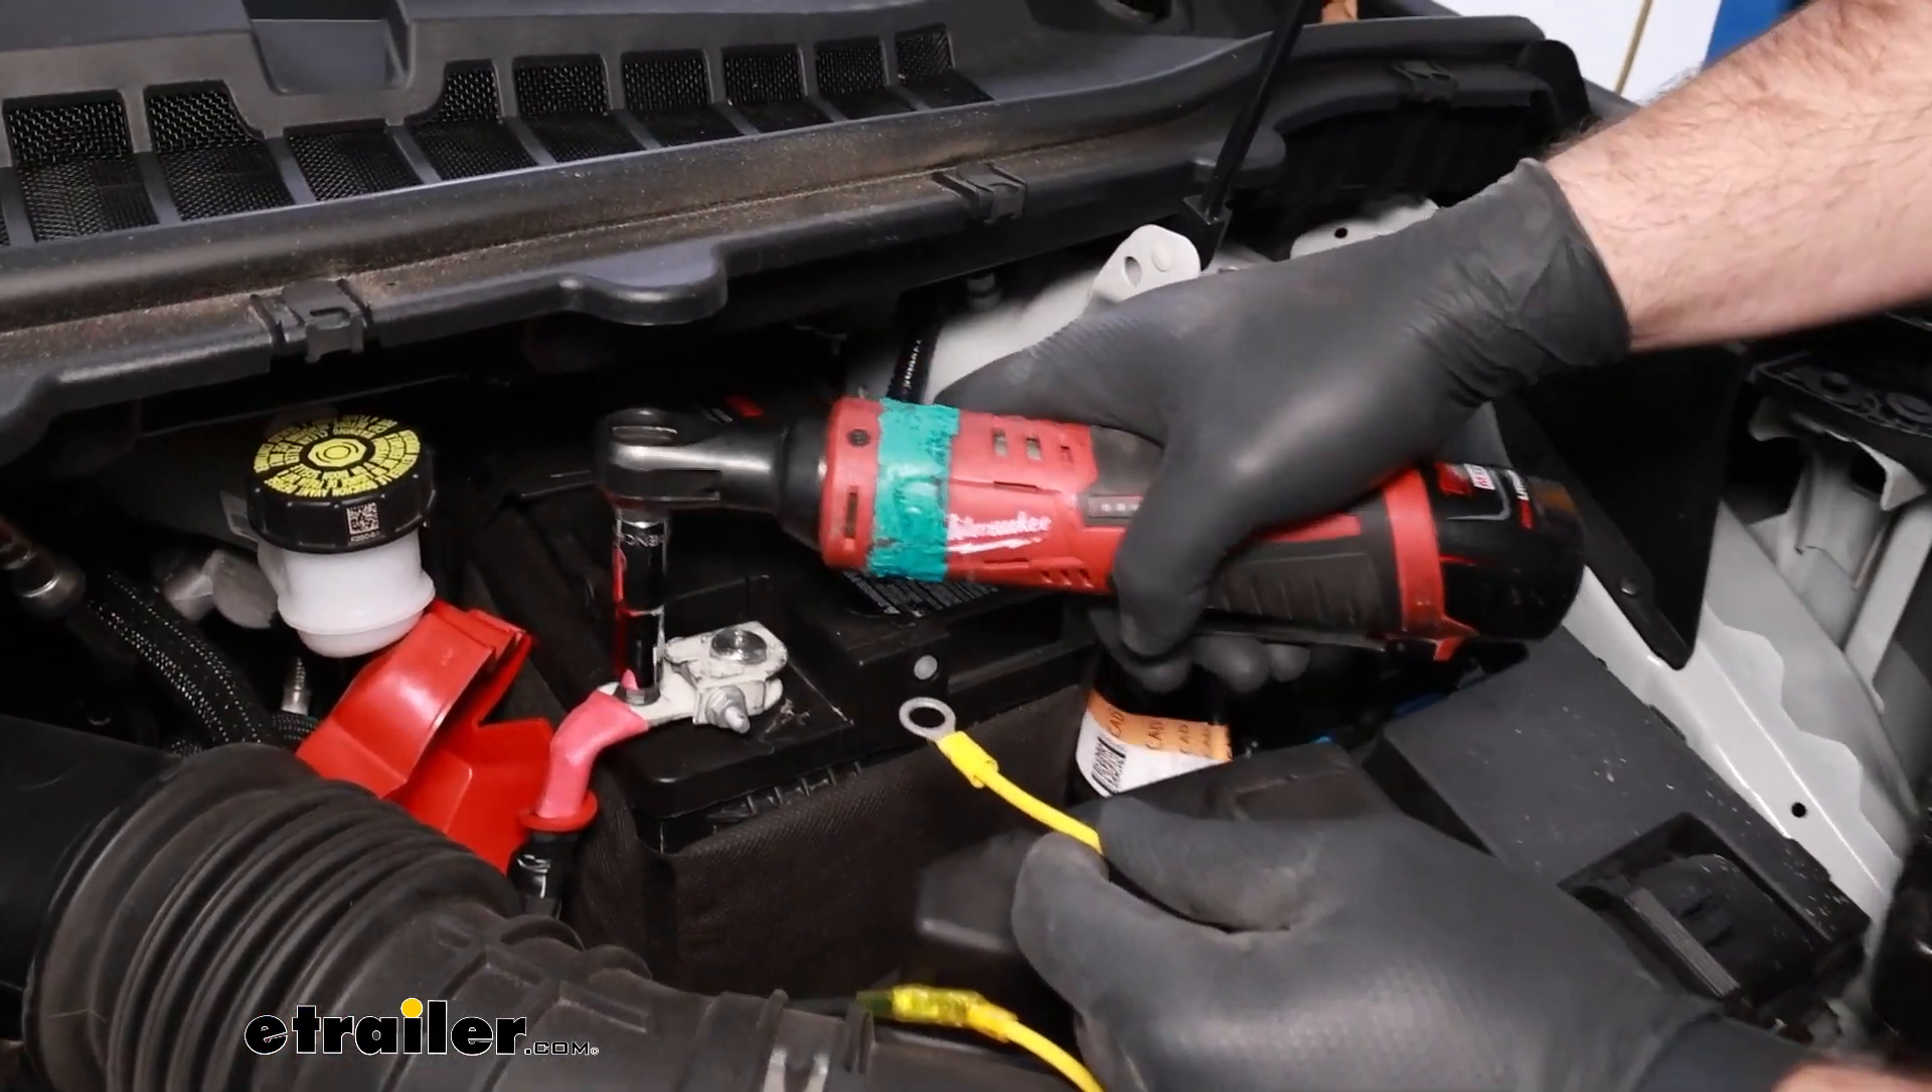Then we put our ring terminal on the other end. Now we just need to connect it up to our battery.